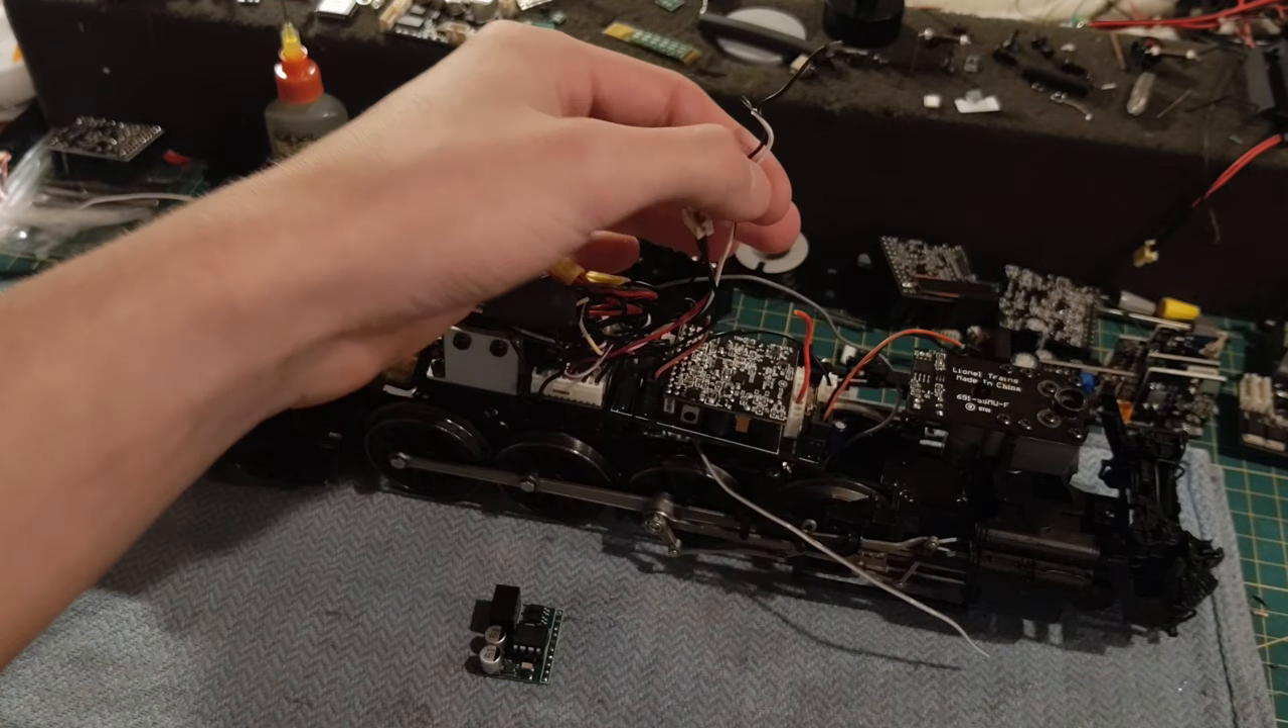I have the shell taken off and I have some wires that are just hanging around.